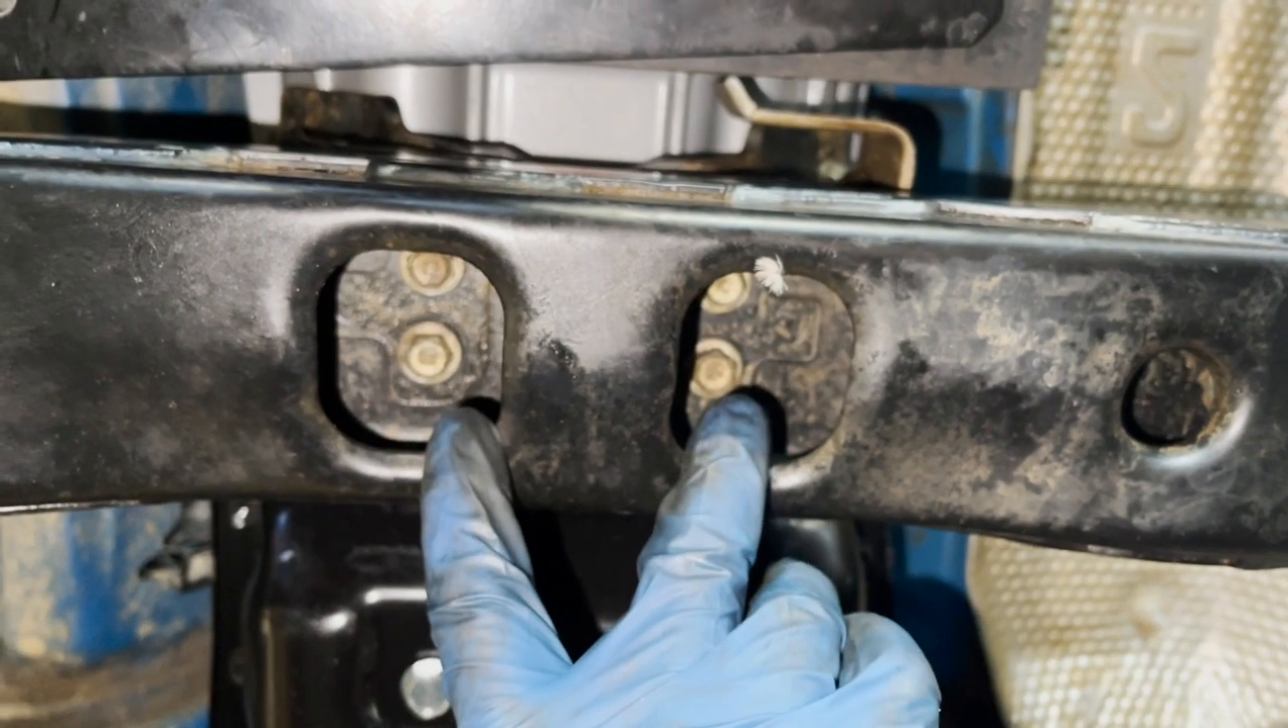We've got the four 12 millimeter bolts that hold the transmission mount to the cross member in and we're going to torque them to spec.